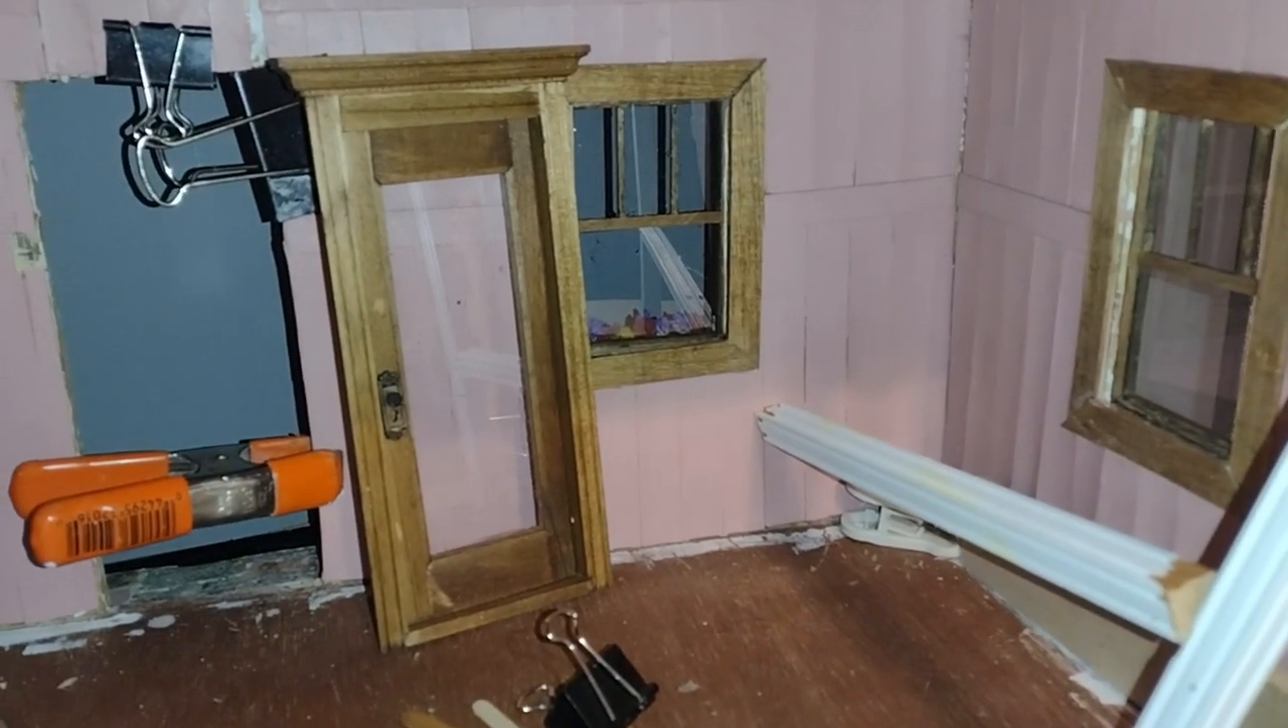I'm really pleased at the way that the window frames lined up around the window and I really like the color.